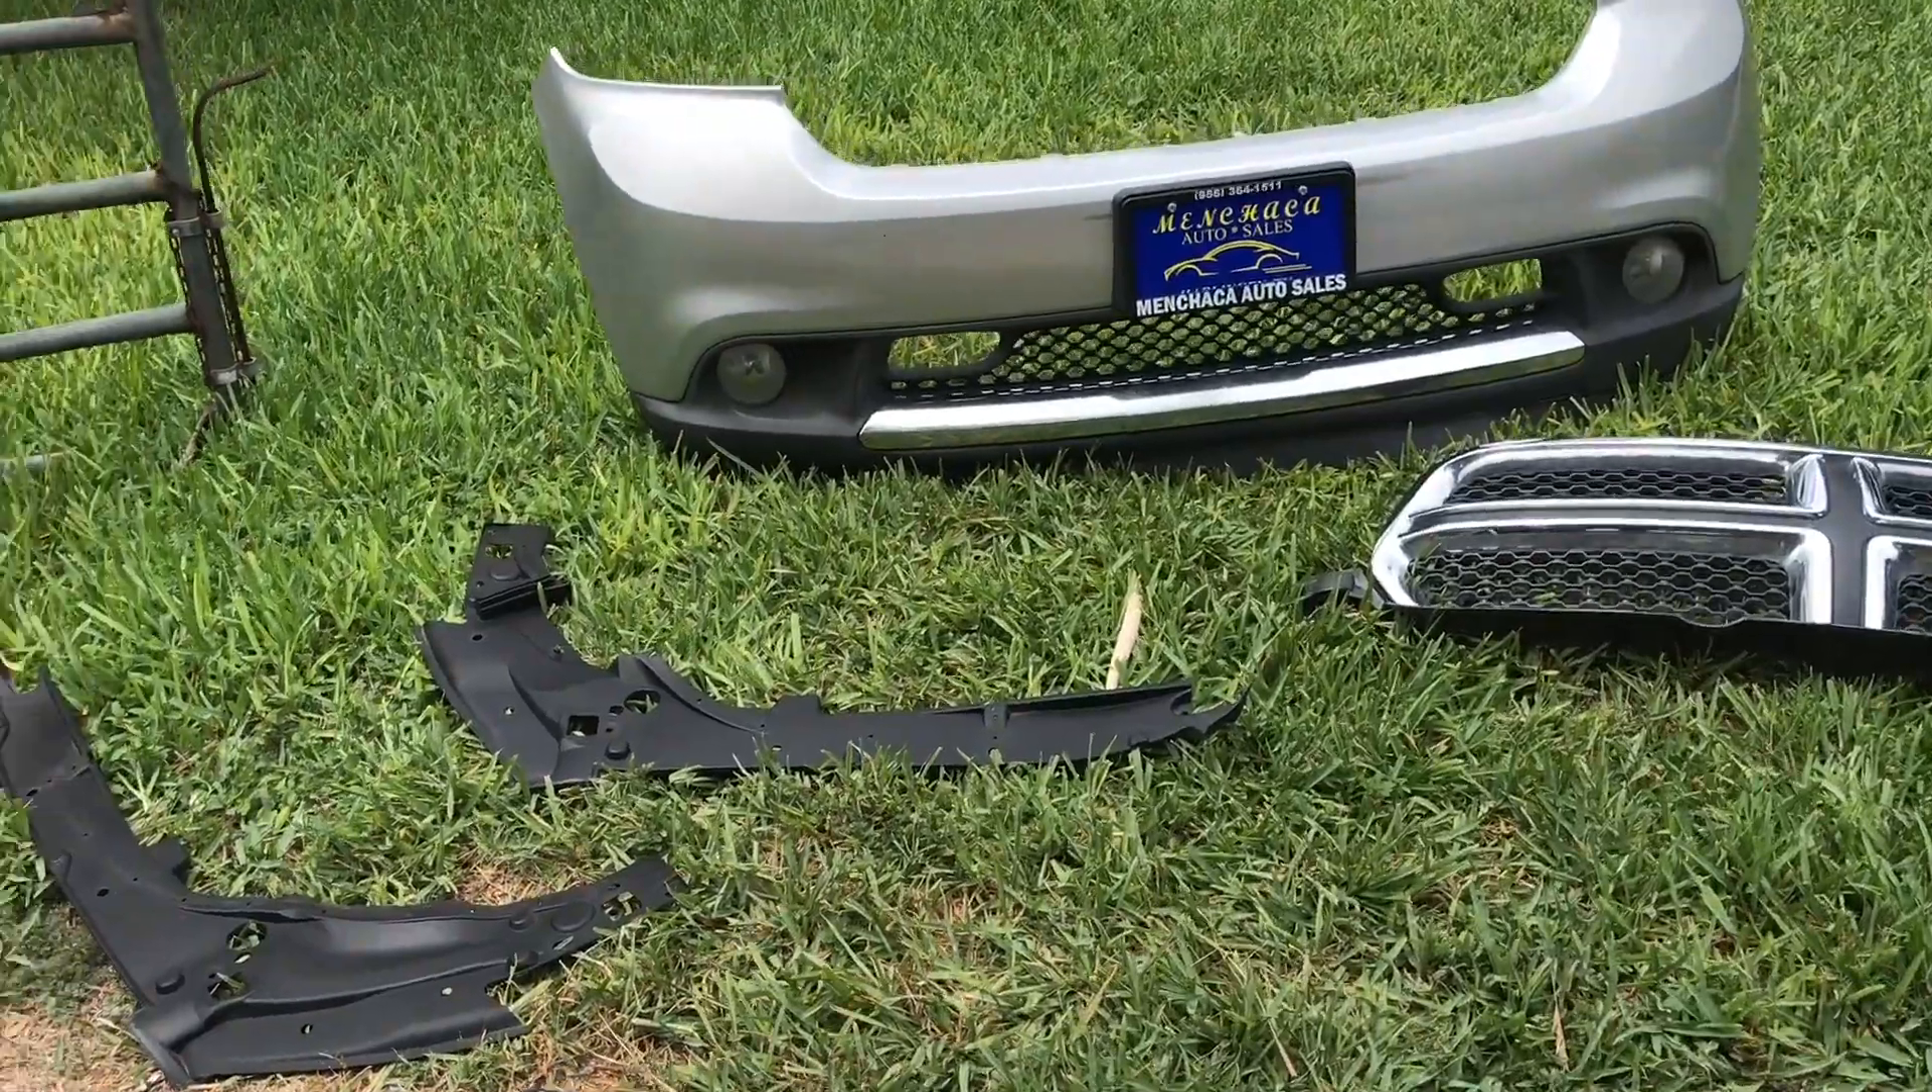That's all the trim pieces that i need to remove just to get to the headlights.